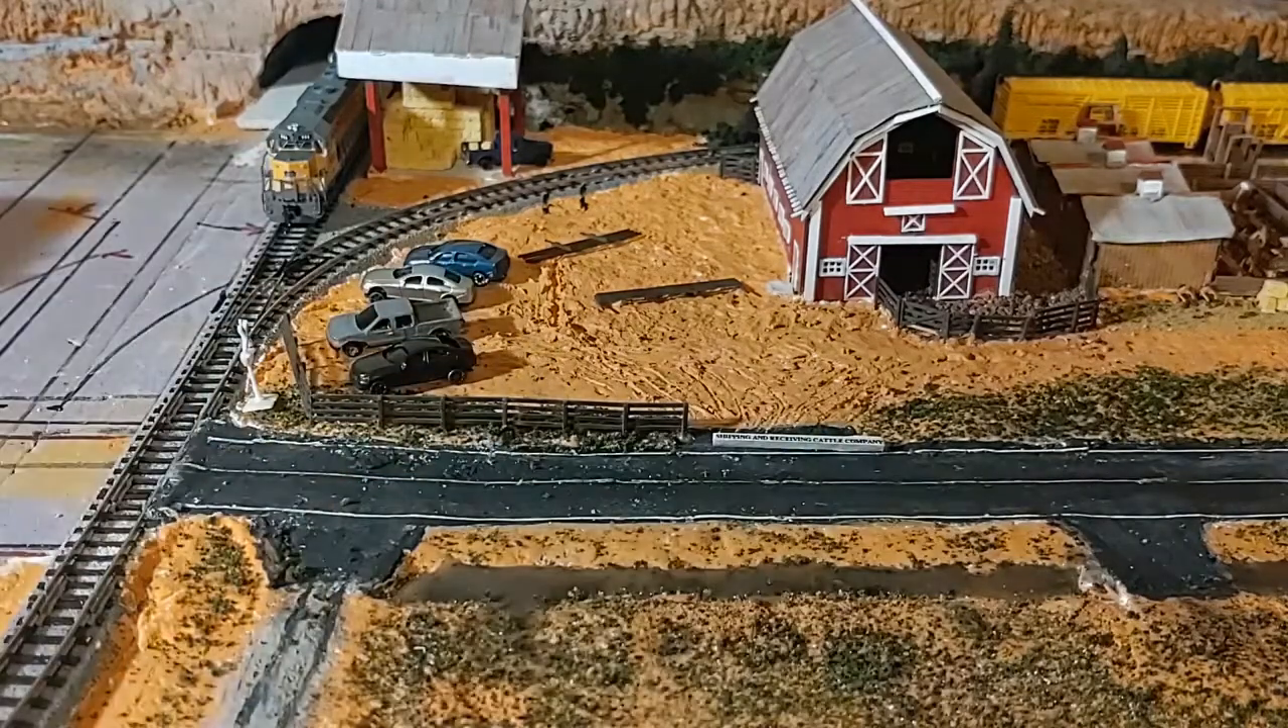So as you can see i've actually started to put uh a fence section in here and we've got a corner here.